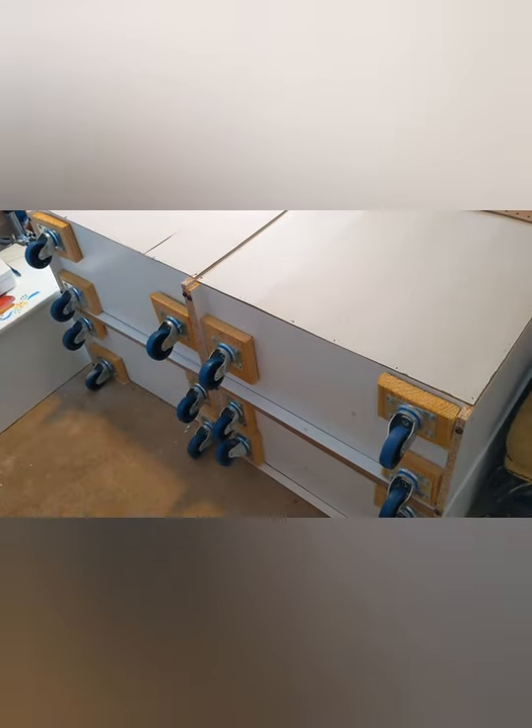And I'm going to add pegboard to my other shelves that are going to be the doors that you close in. Okay, guys, I've got all the wheels on.